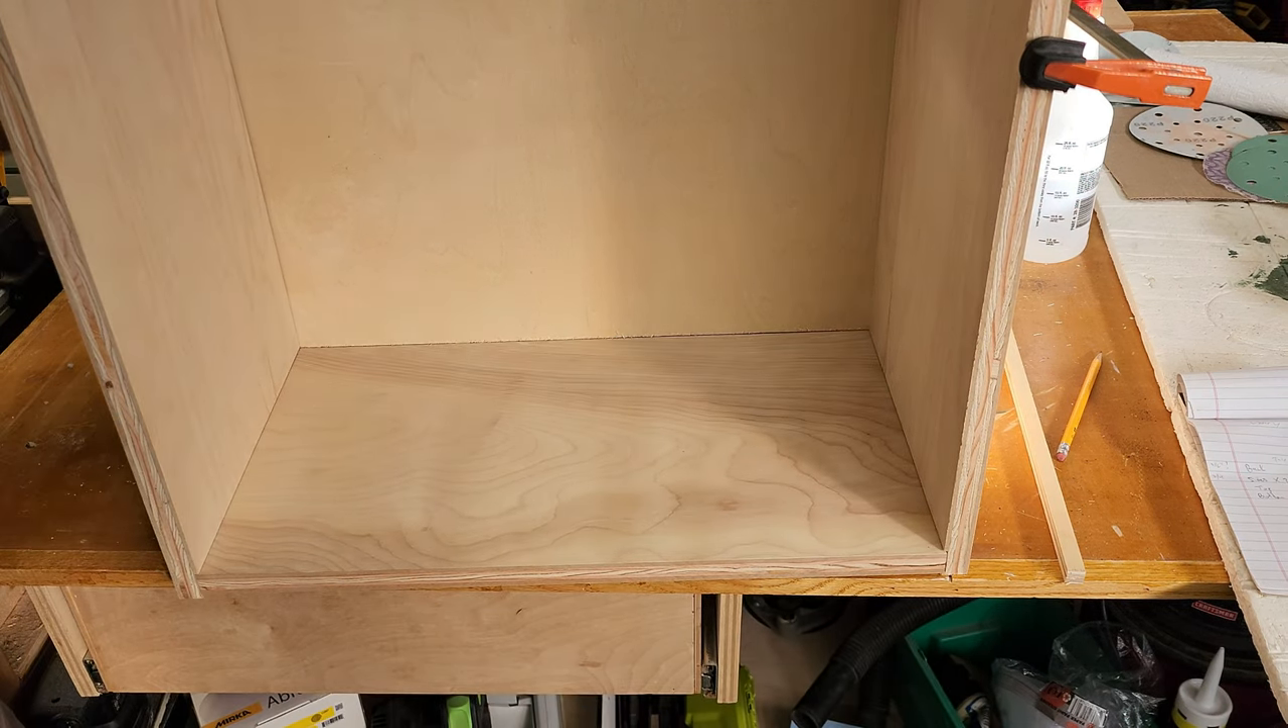That way when I slide the bottom piece into this dados I already cut into the side it all fits together into a nice square box.